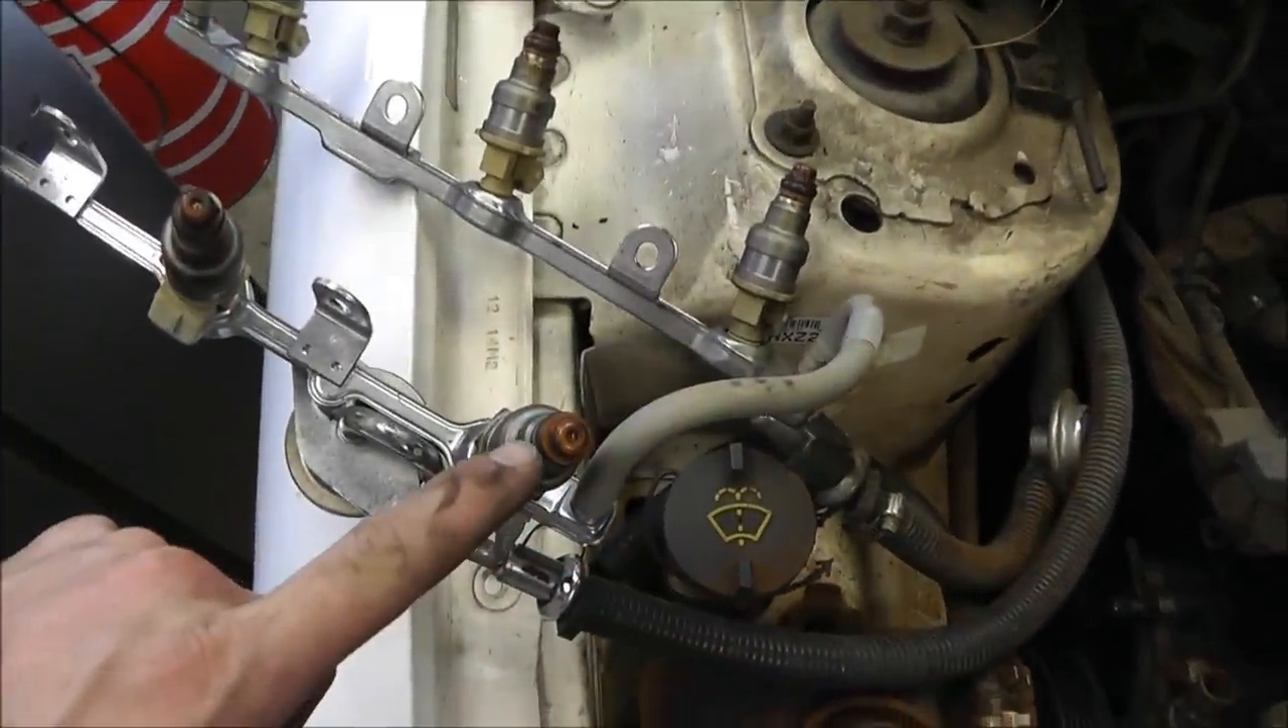So, I've taken some more of the wire harness out. And, I went ahead and pulled the injectors out.